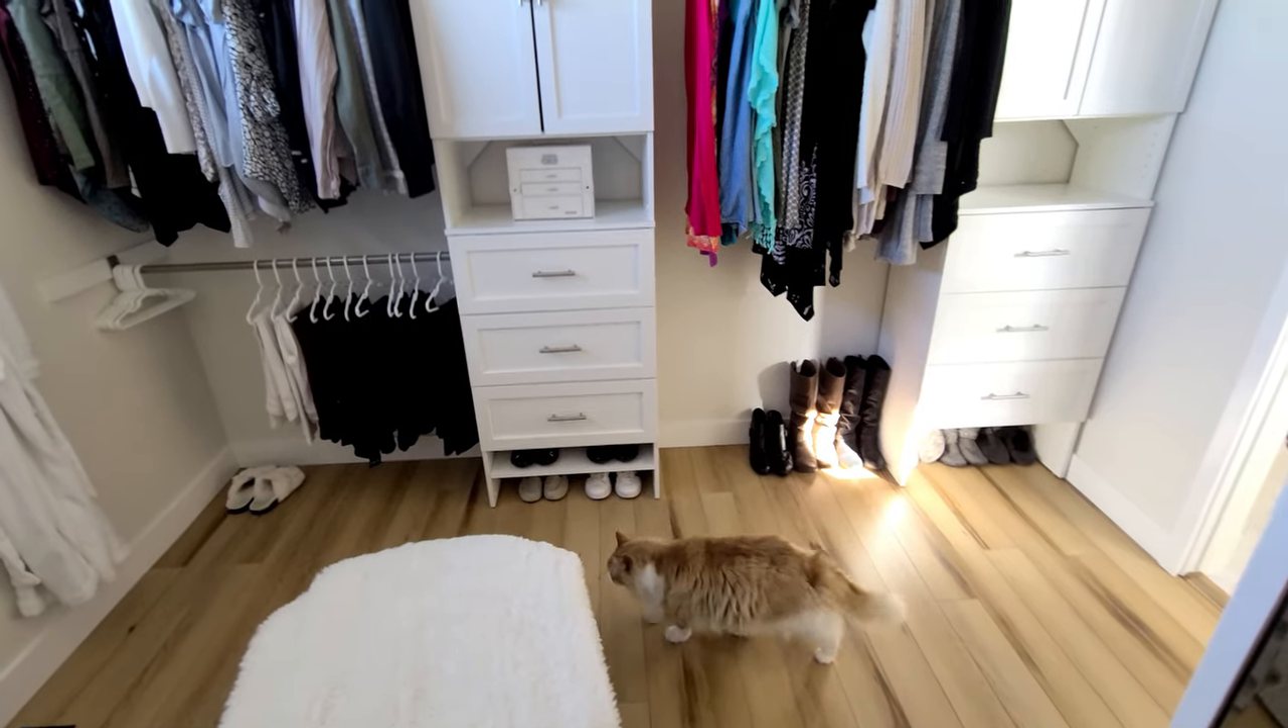And just like that, the closet is back together with brand new flooring.